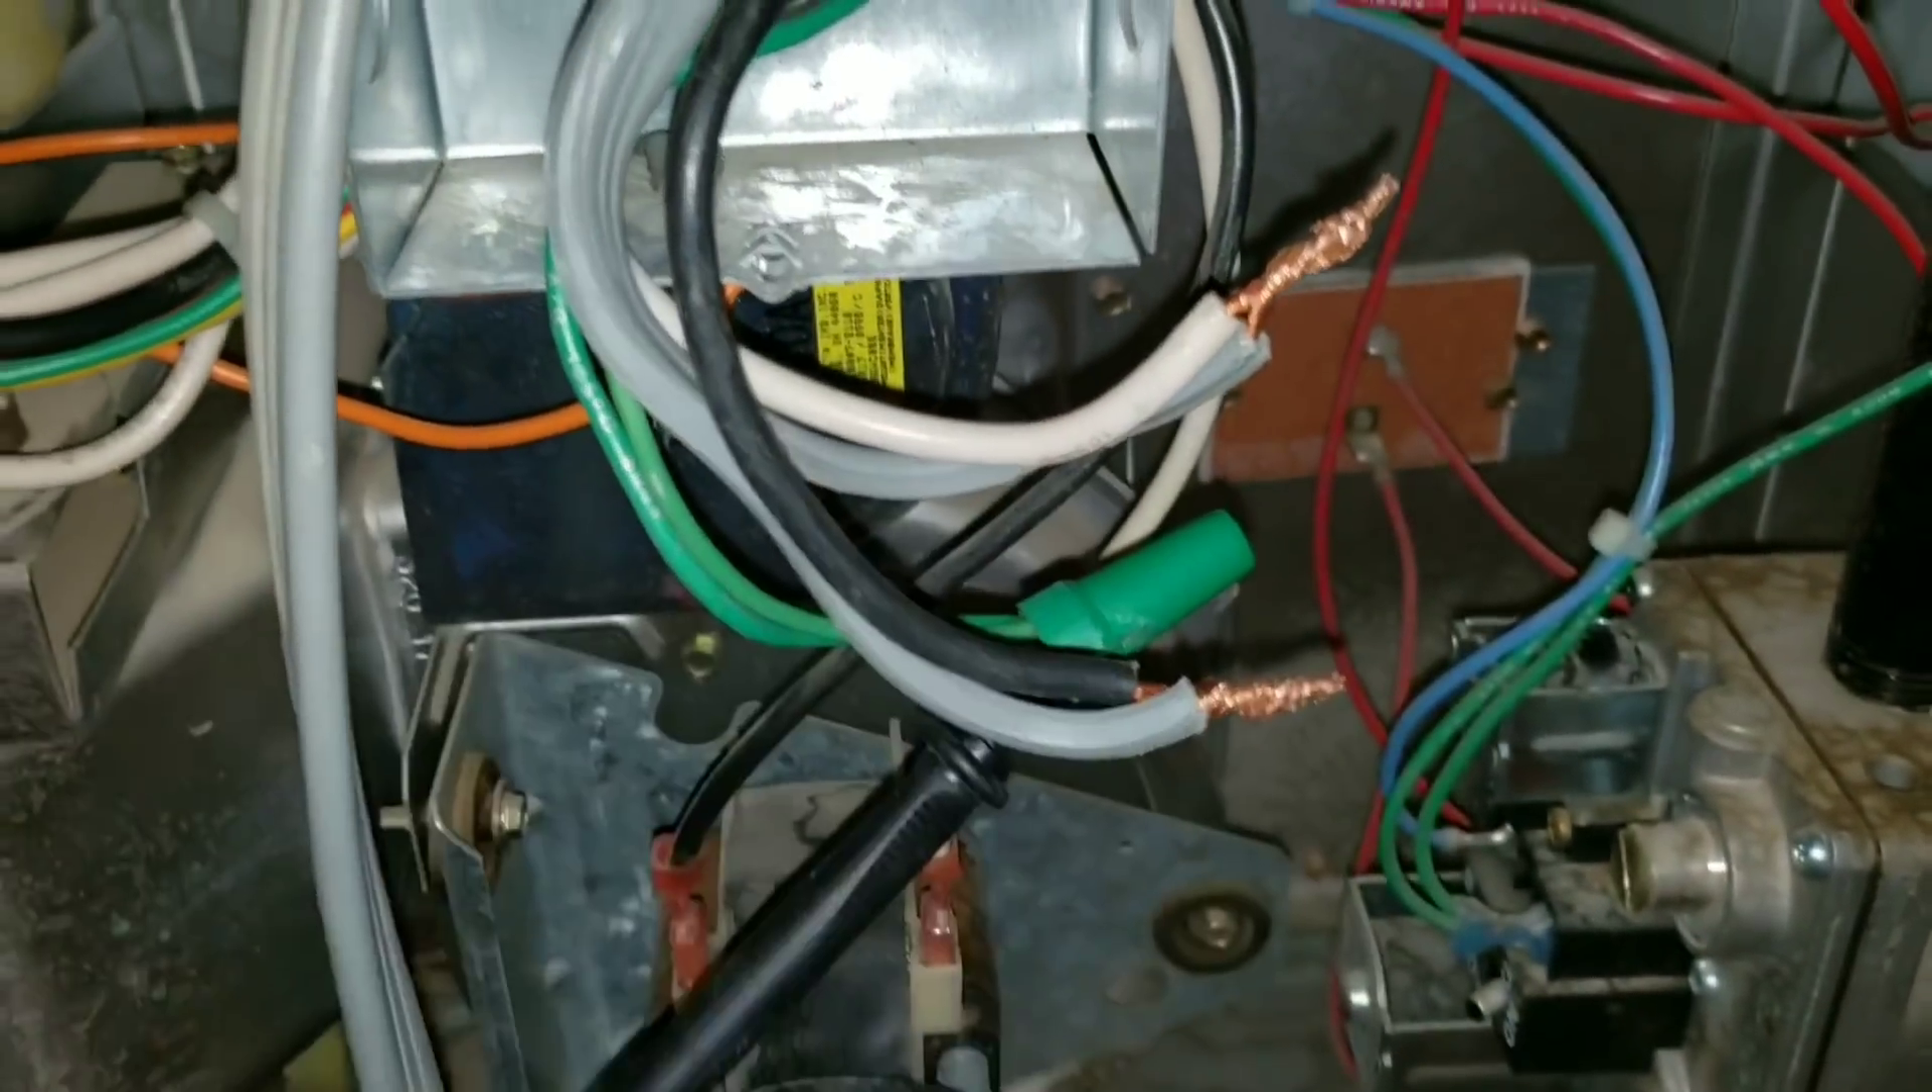So here I removed my wire nuts.